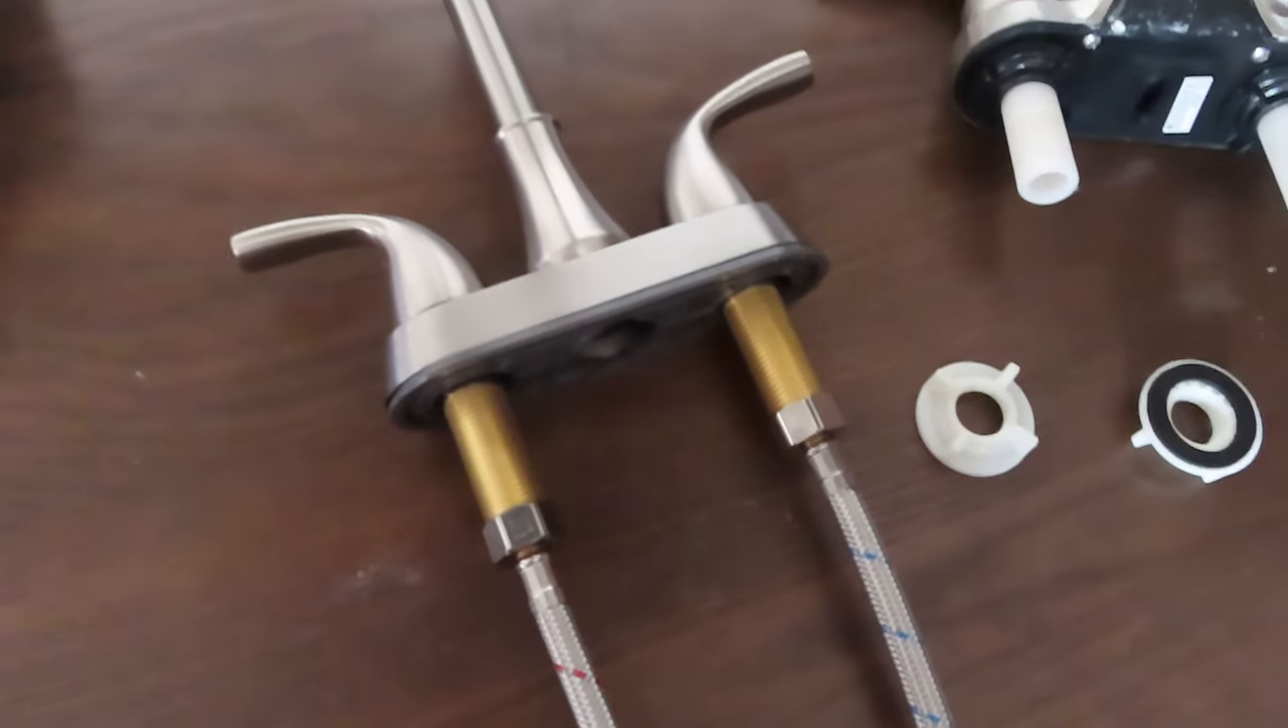So what I've done is I've gone ahead and installed the line on the faucet before I drop it in the sink.